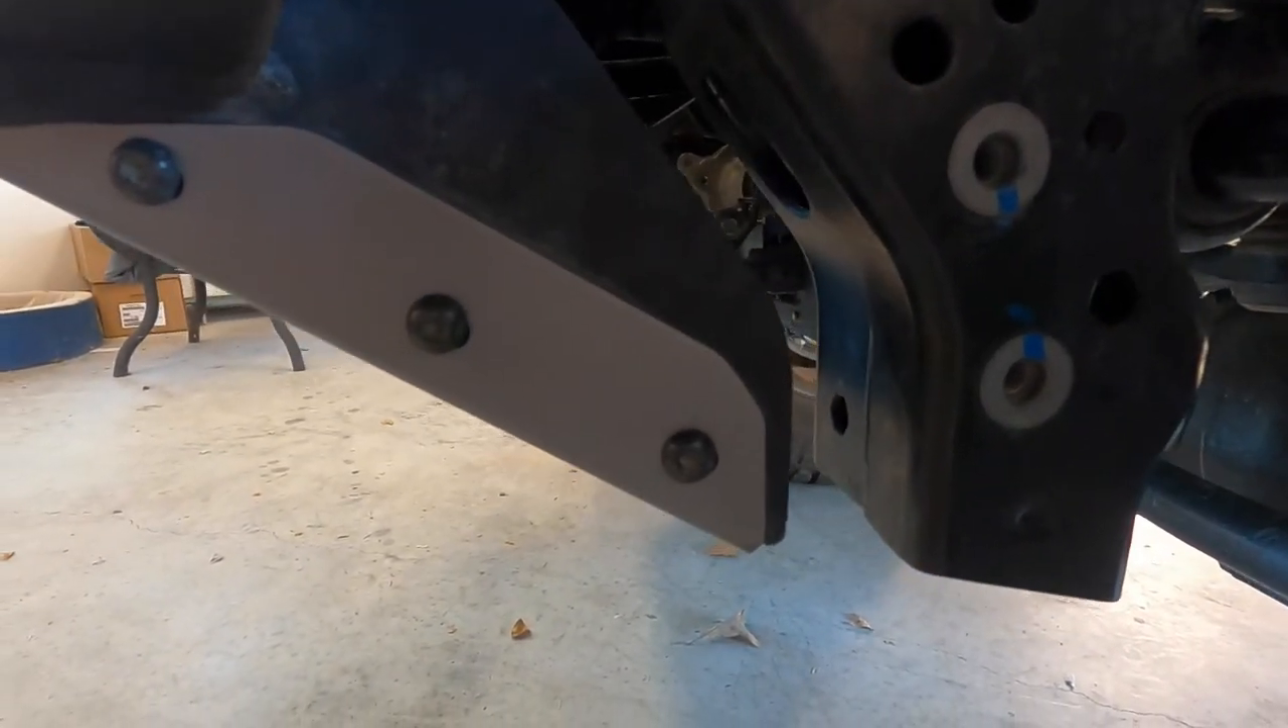The one thing I wasn't sure about that I'm kind of questioning ARB on is the way that the bash plate comes down but it doesn't, you'll note, contact the frame there.